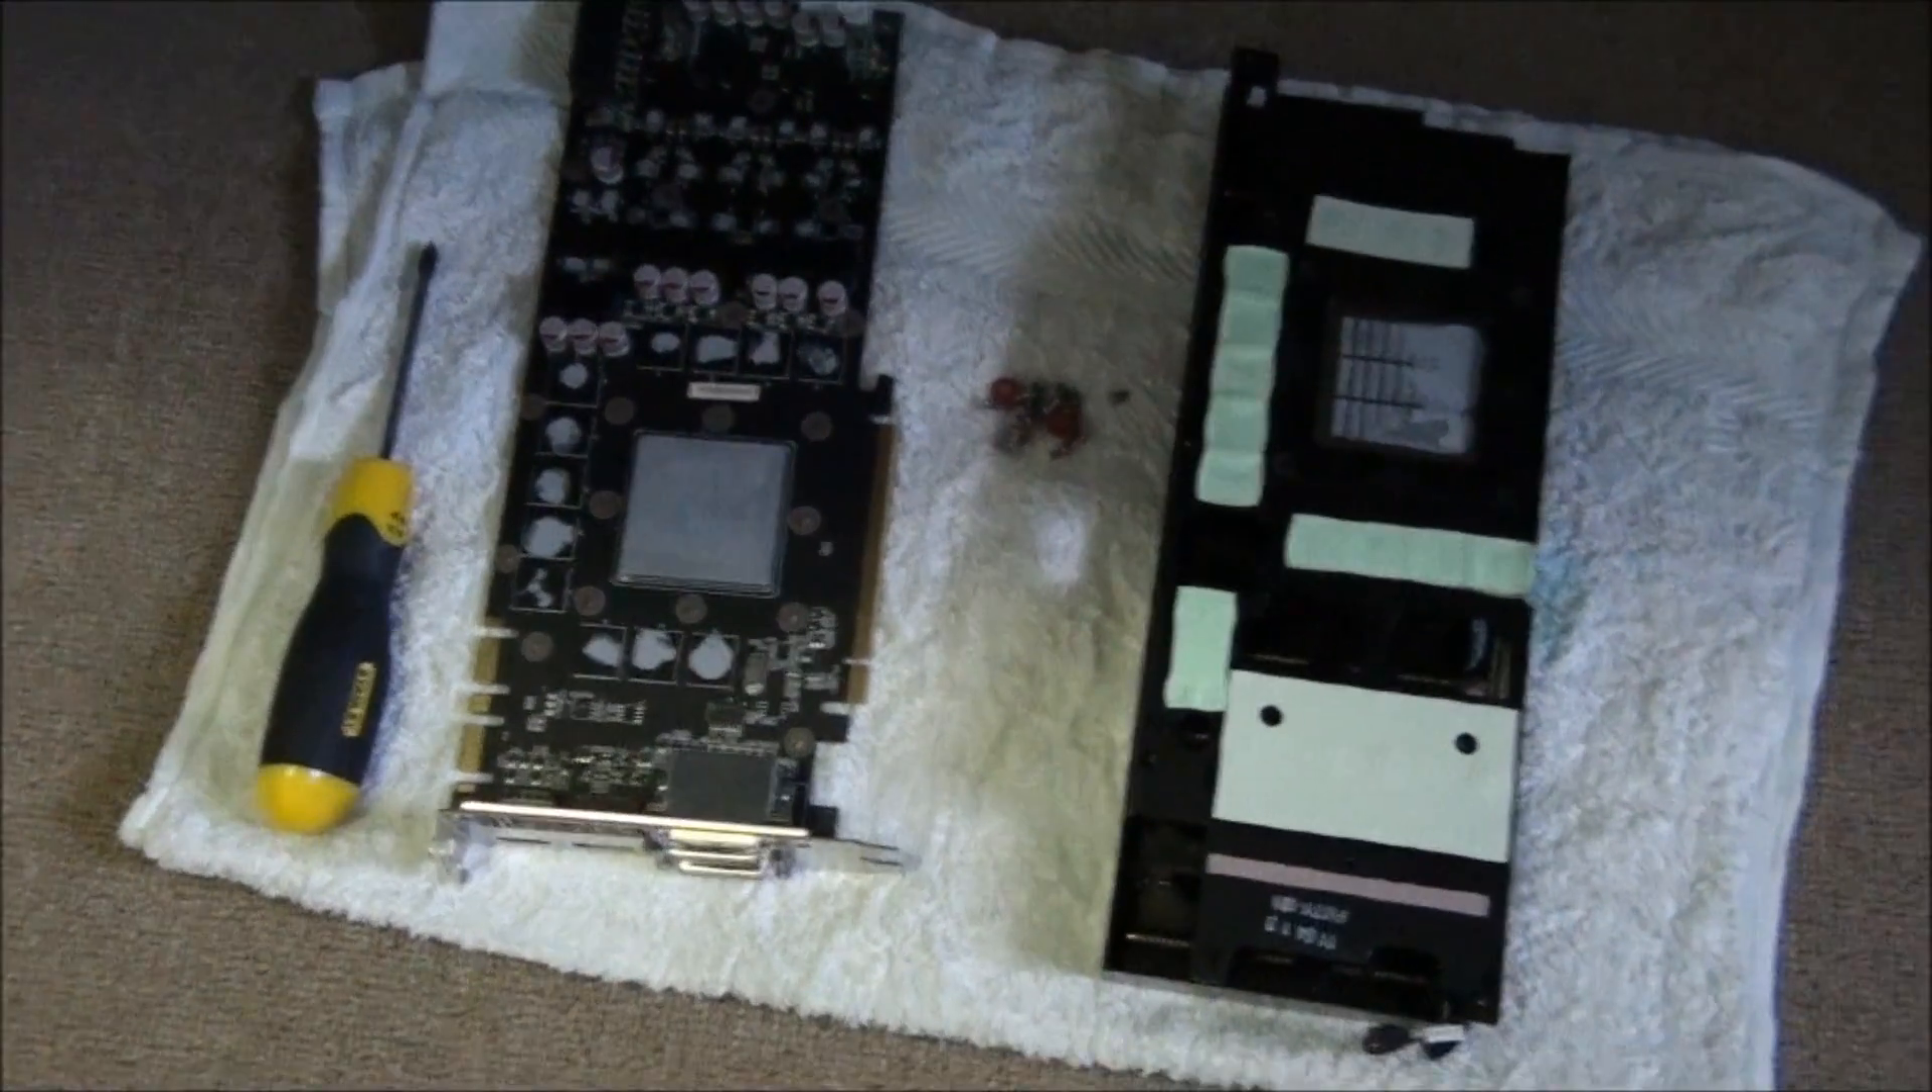OK so here's the faulty graphics card. Just sitting down here on the ground ready for me to put the stock cooler back on it and send it back.